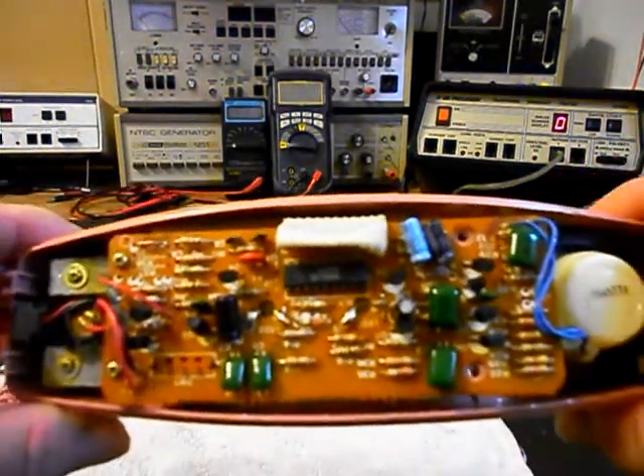Now we have the cover for the handset removed so we're going to set that to the side and I'm going to go ahead and give you a look at this unit.